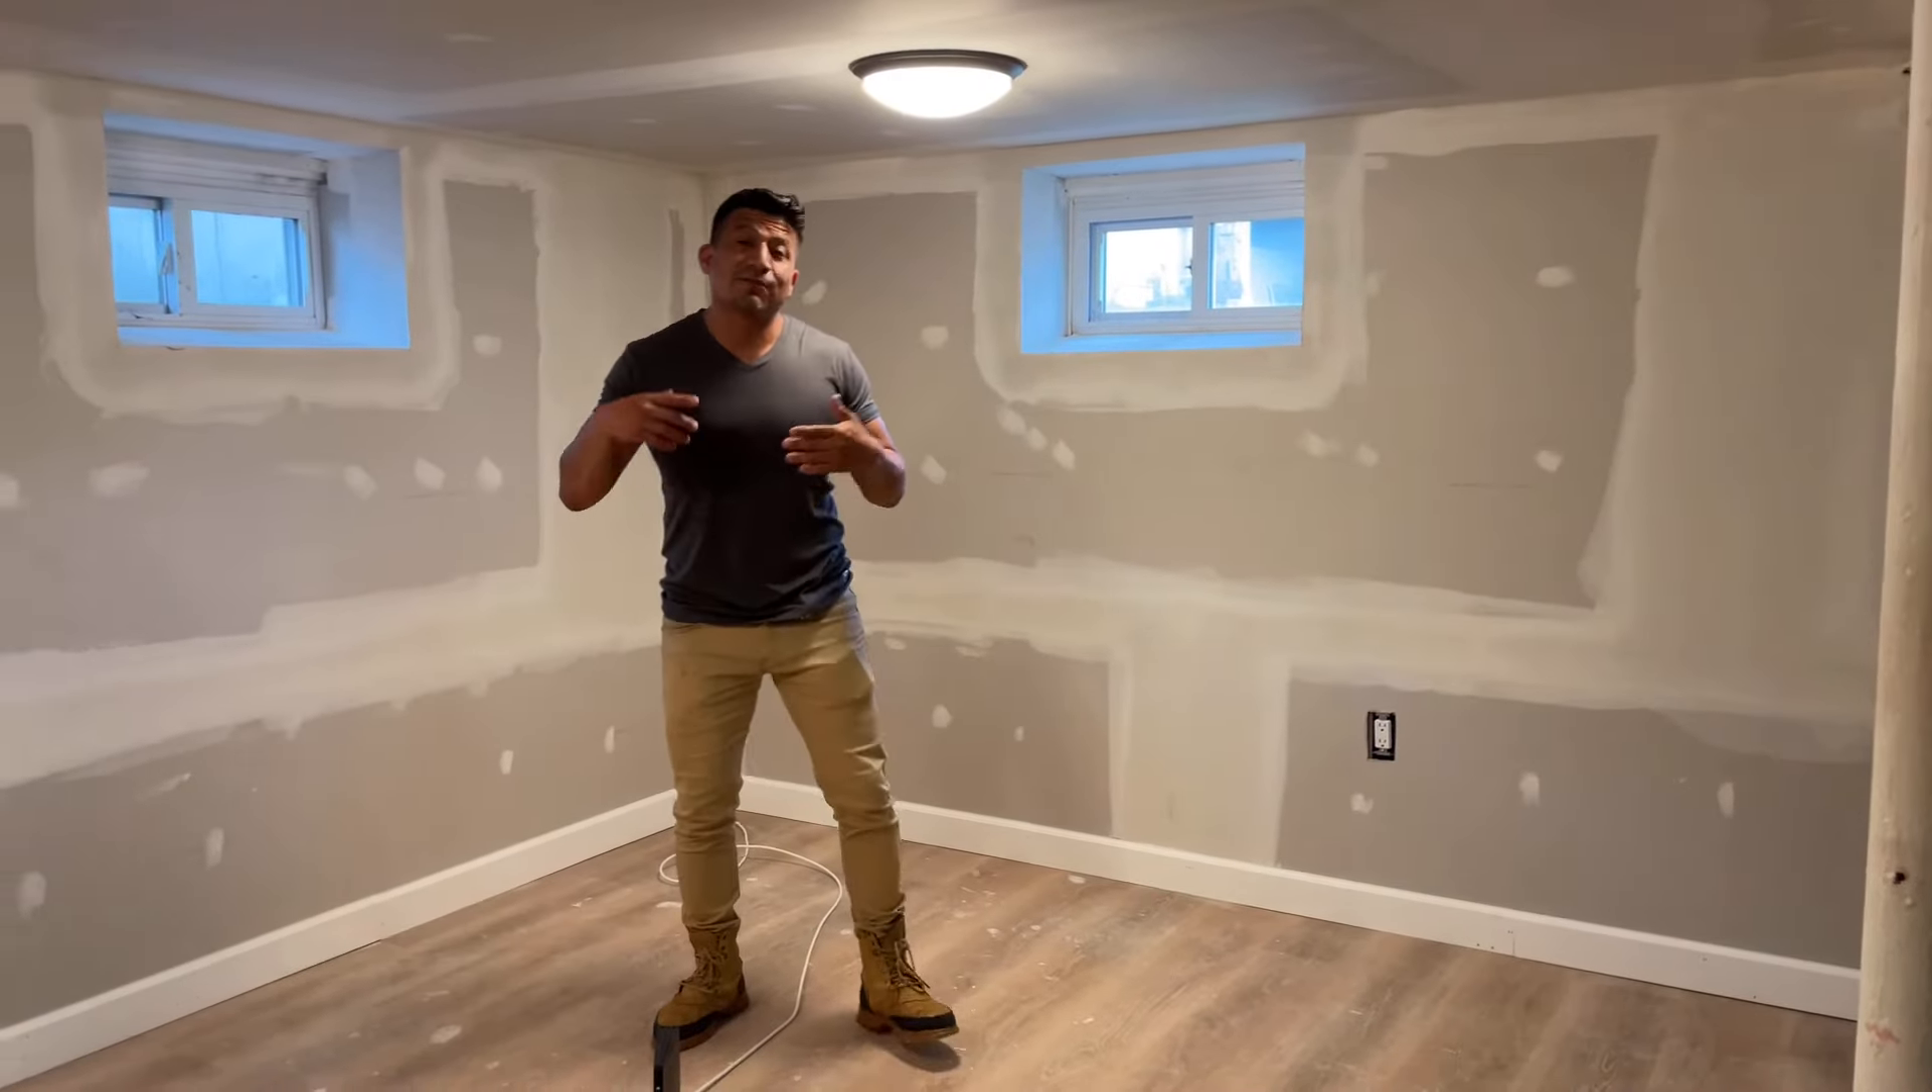We still you know we got the base down we still have to put the molding around the windows but that's for another time.